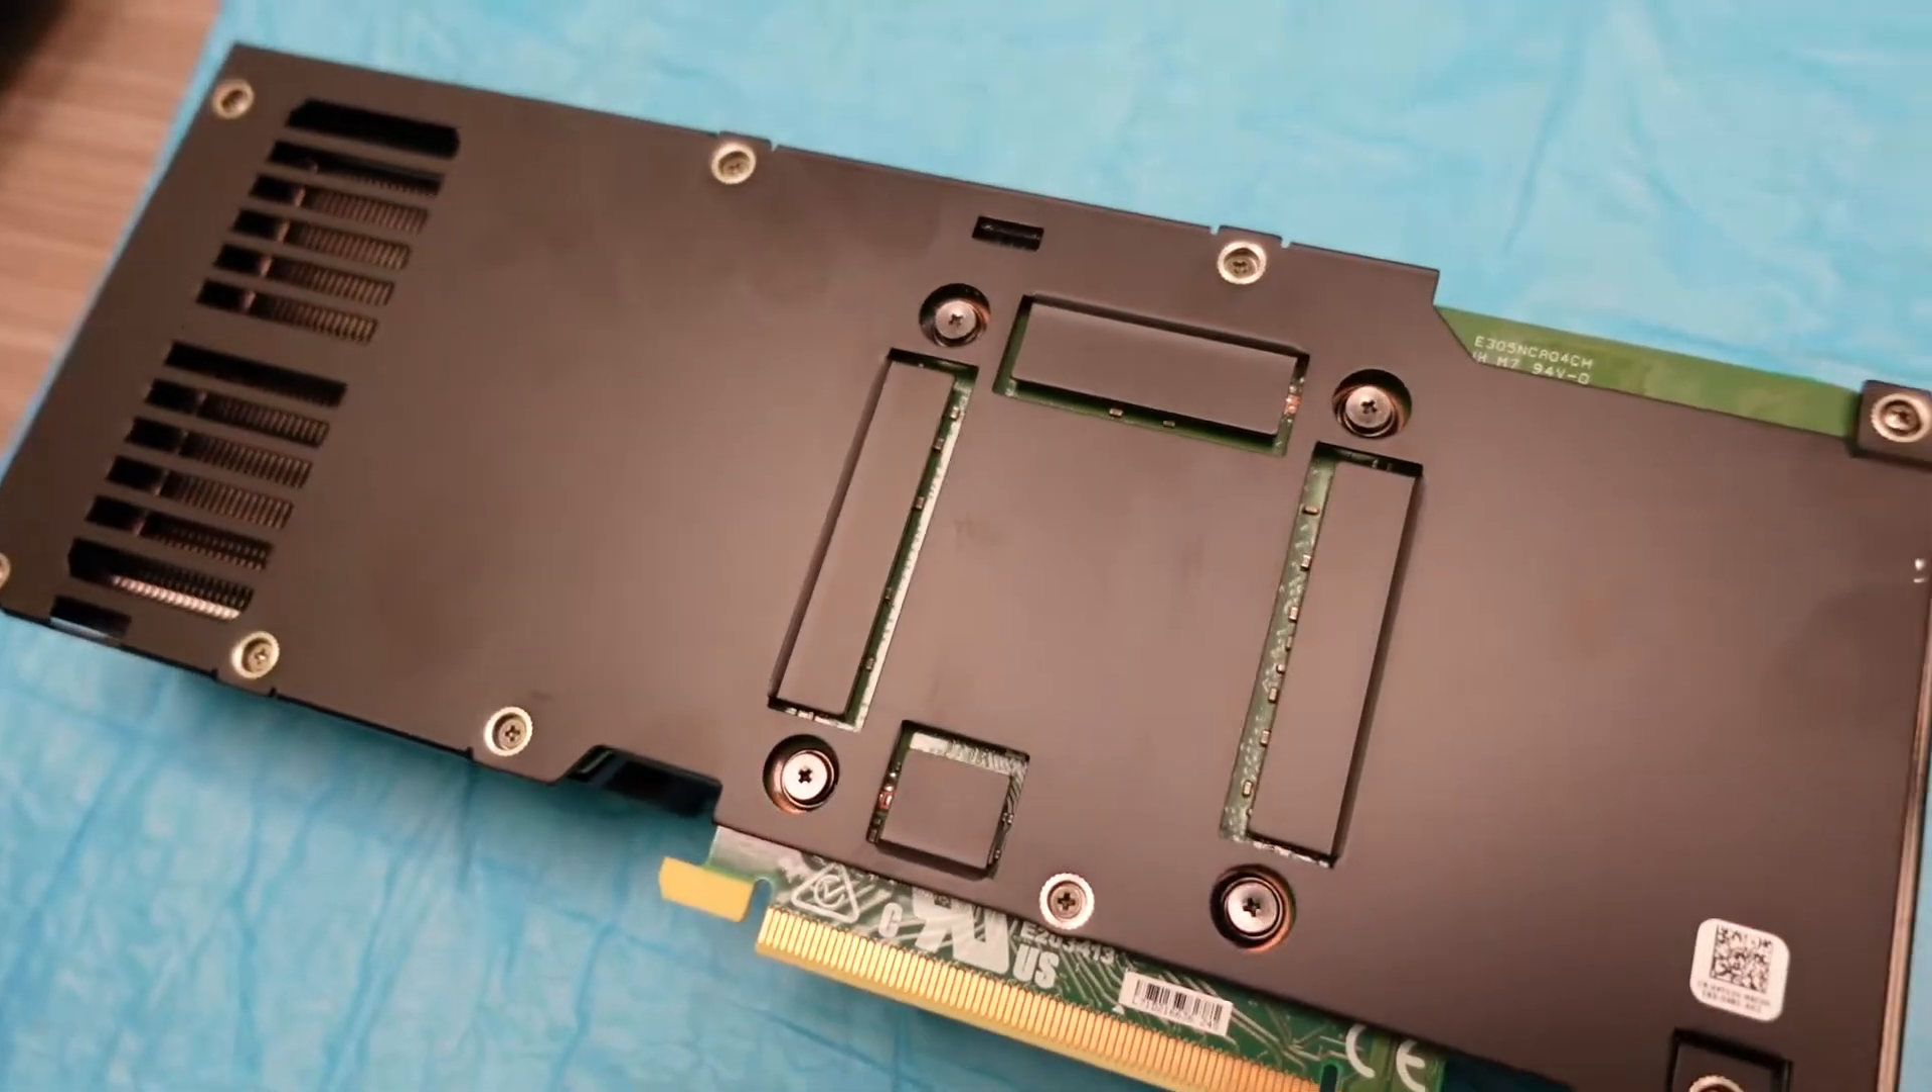Okay so there it is i took out the video card it's sitting right here so we're gonna unscrew it.